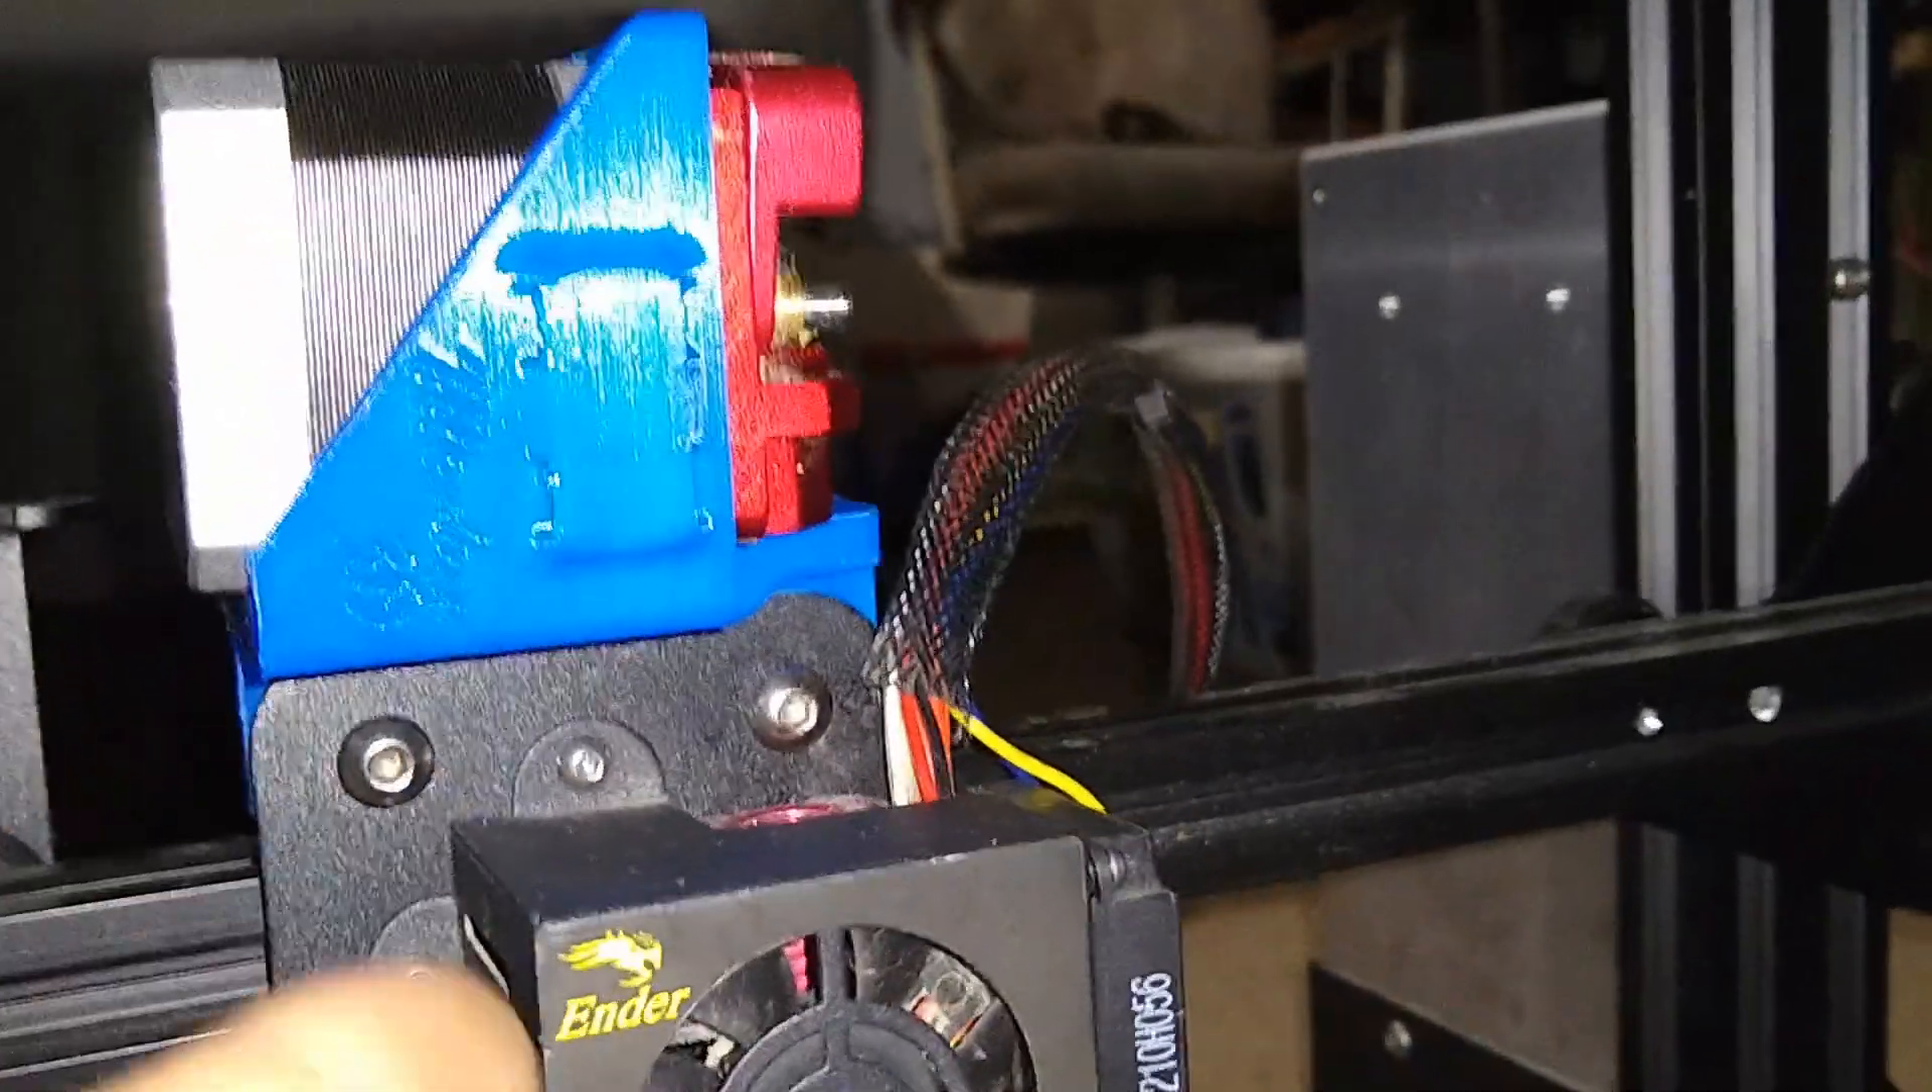As you can see, I have started to mount the motor and the extruder mechanism.